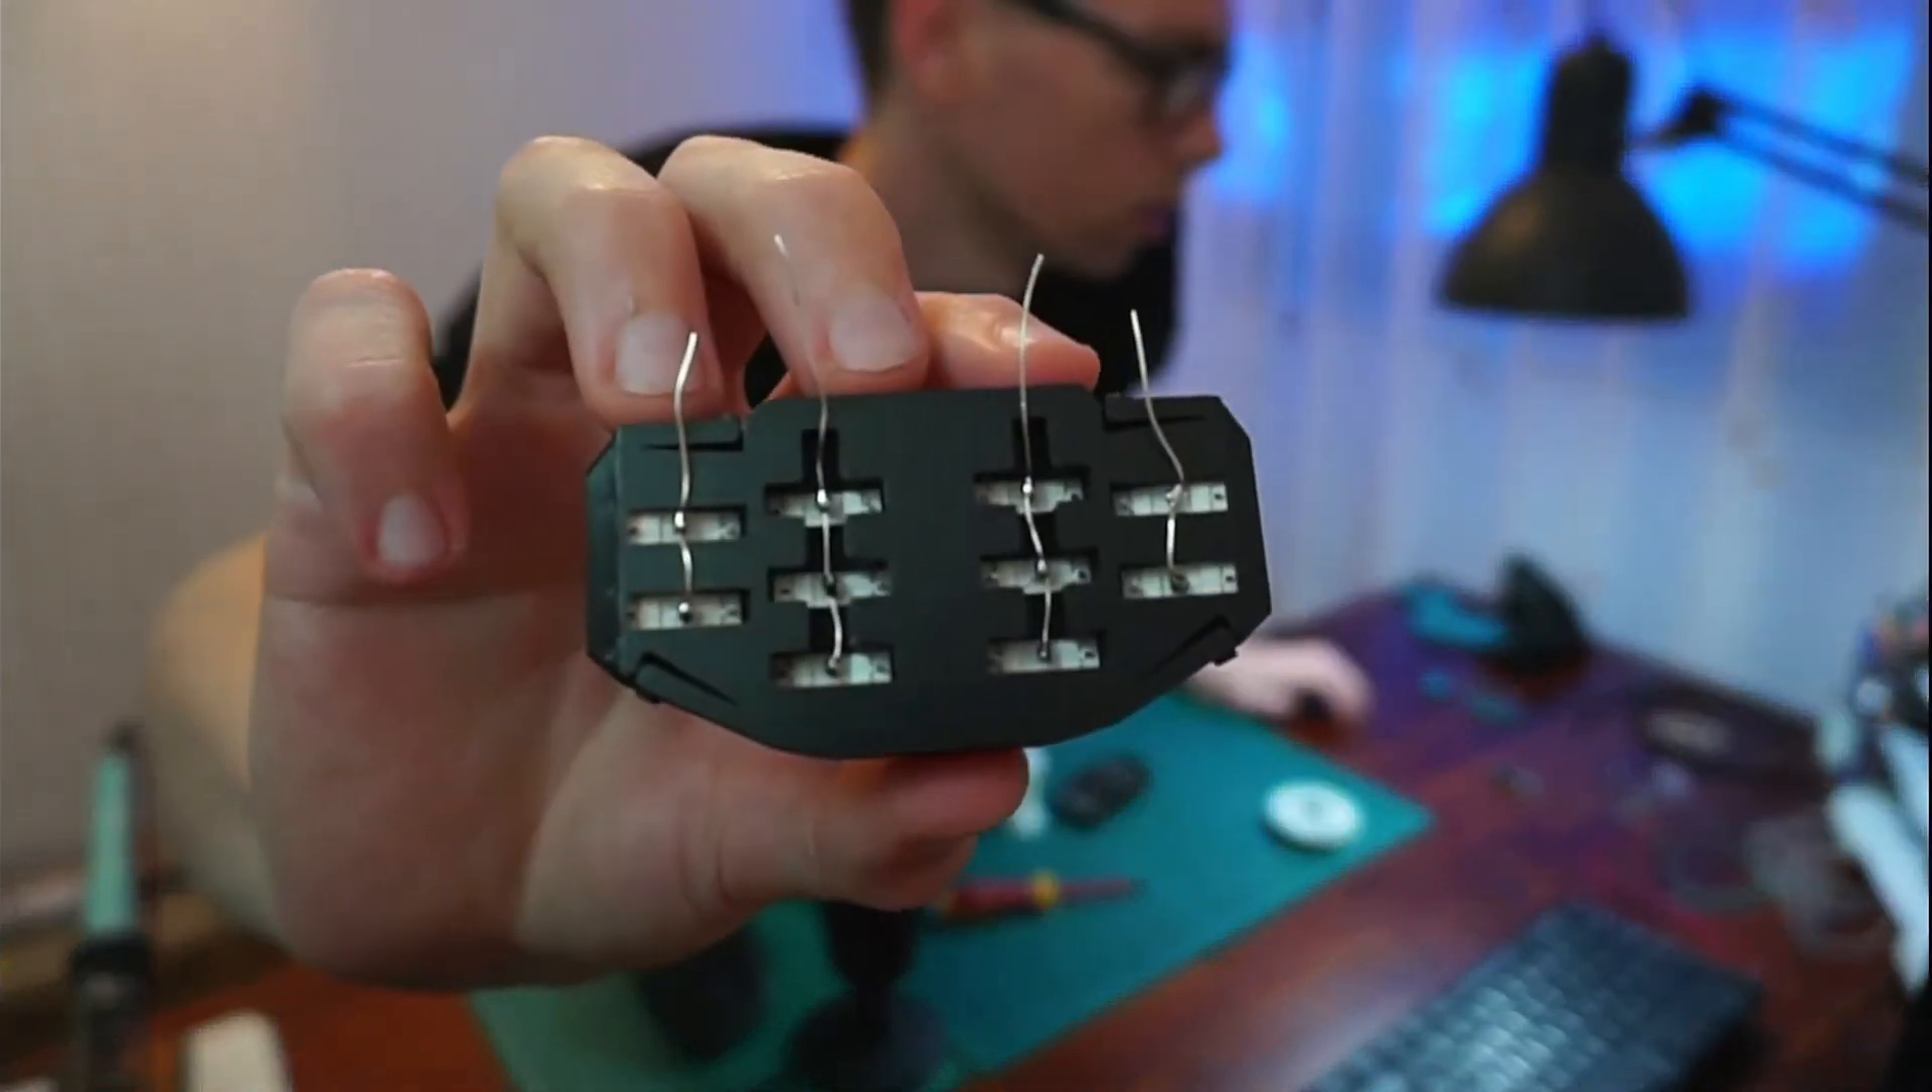So I finished soldering the columns. And this is the finger module.